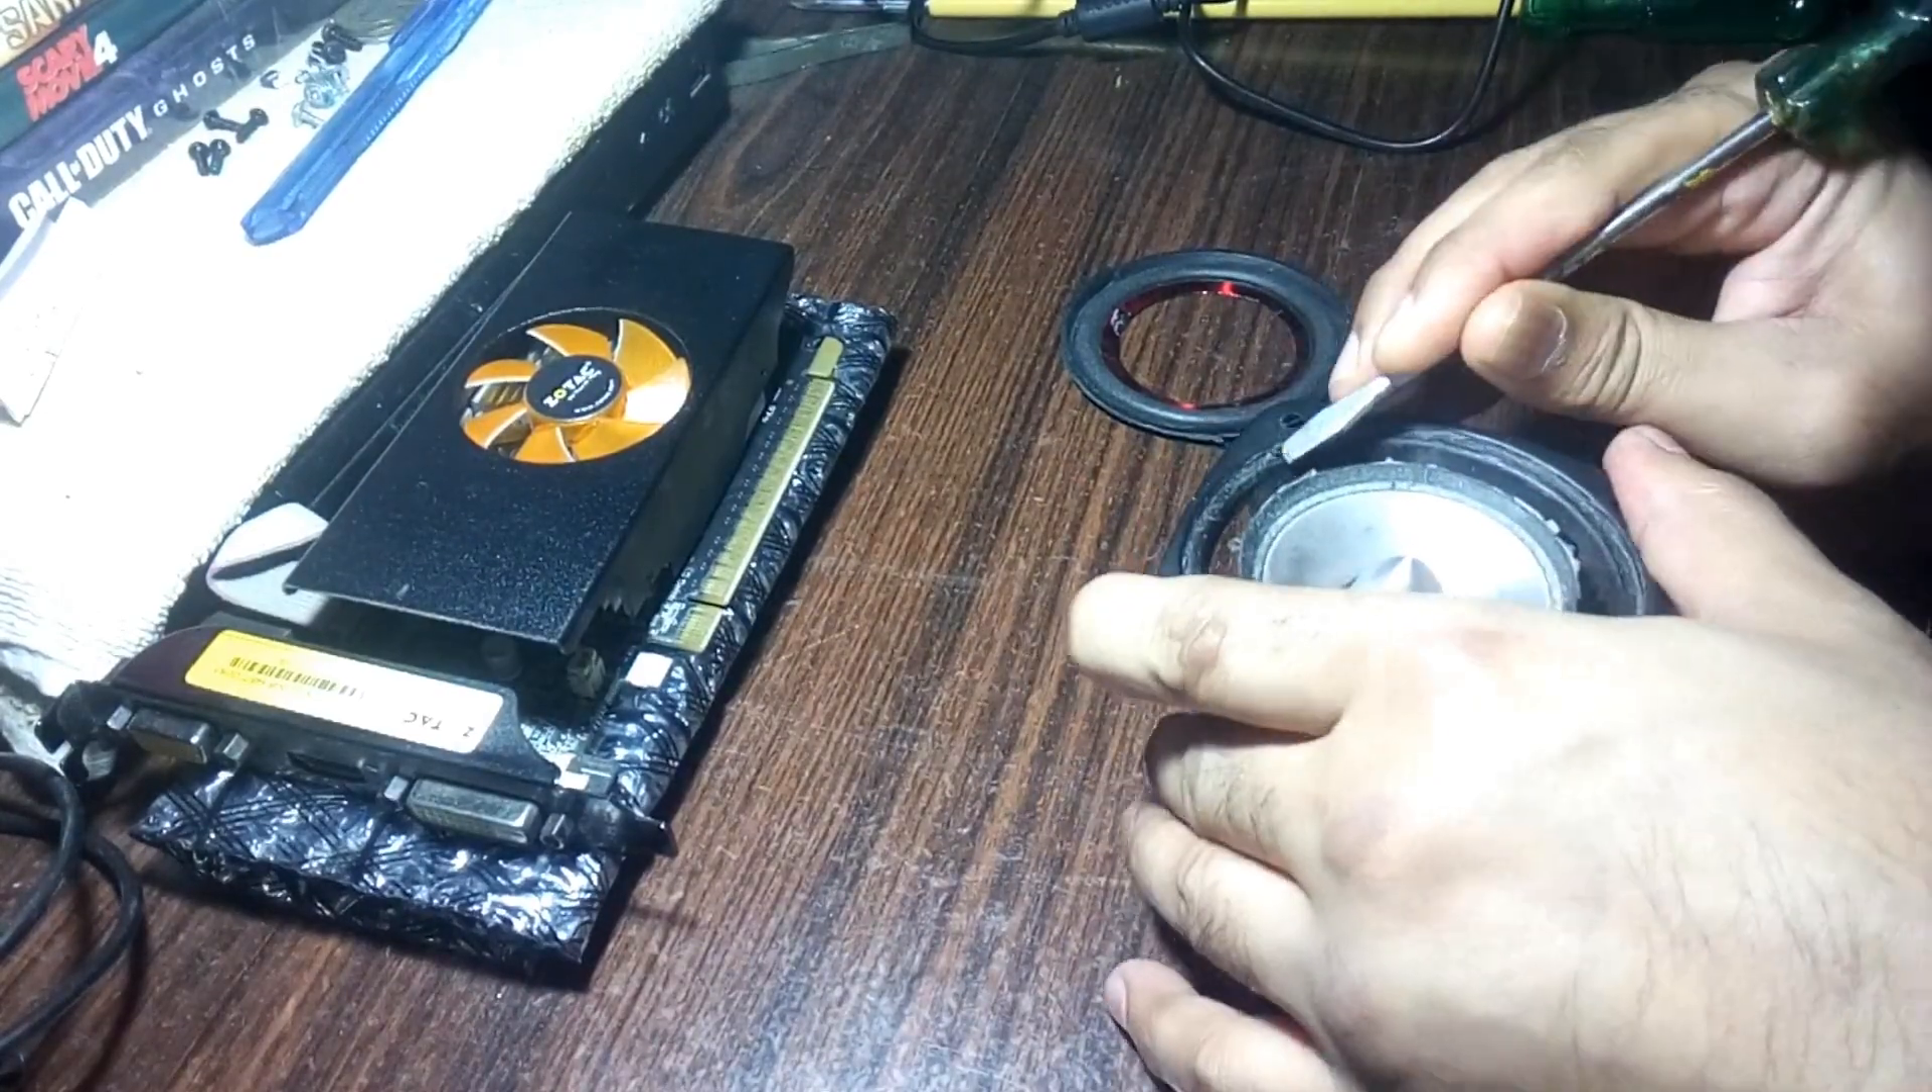I have already removed the surround and also the edges are clean but still i need to do some more cleaning.